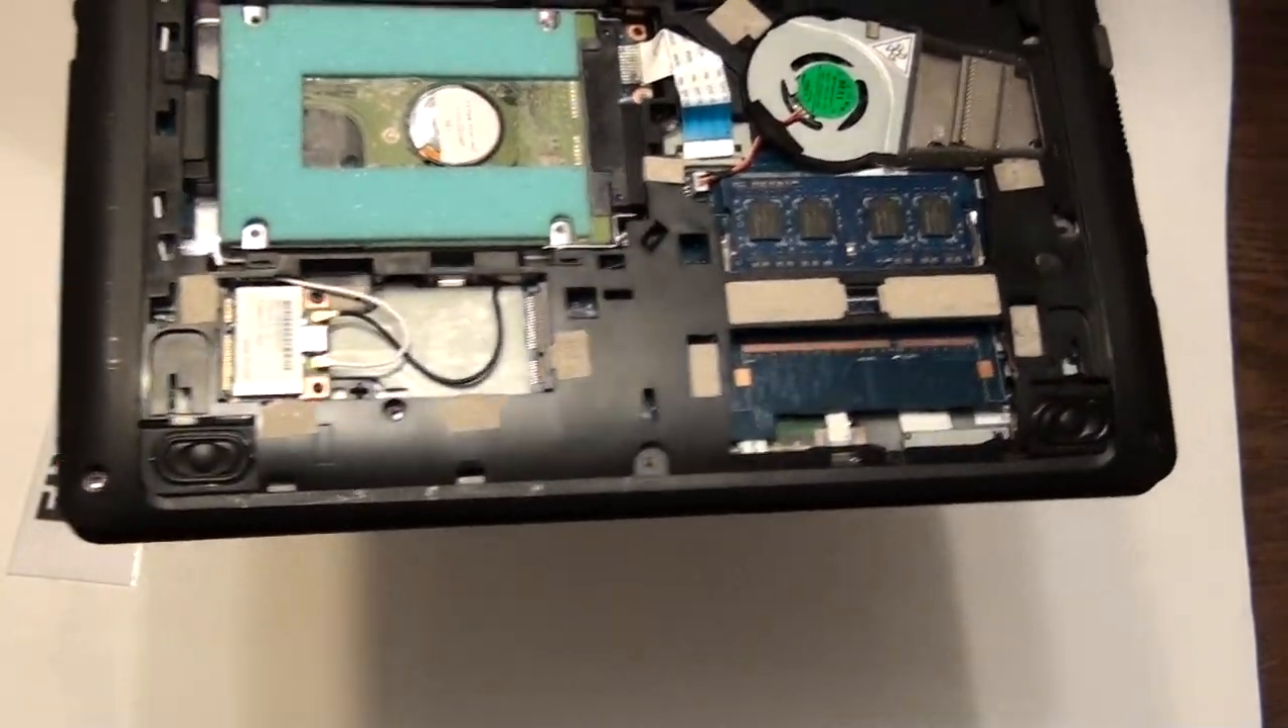We put back the hard drive in its place.